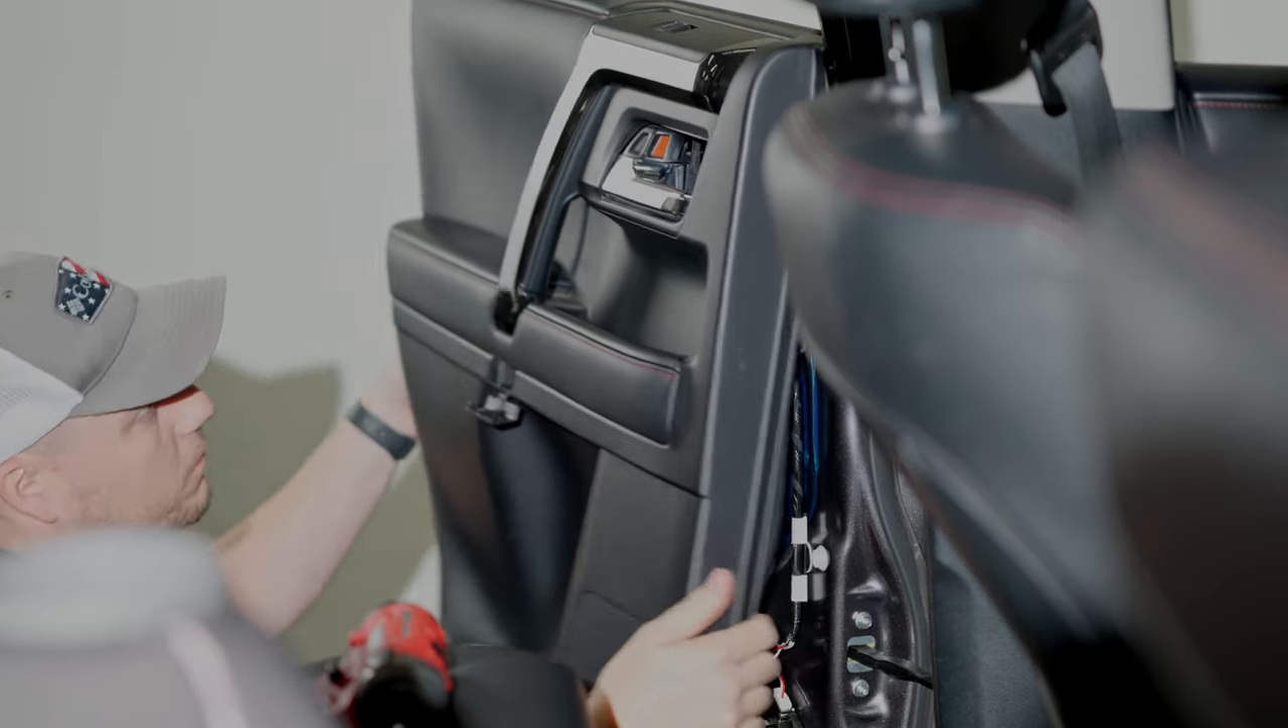Now we can see the door it's mostly free.